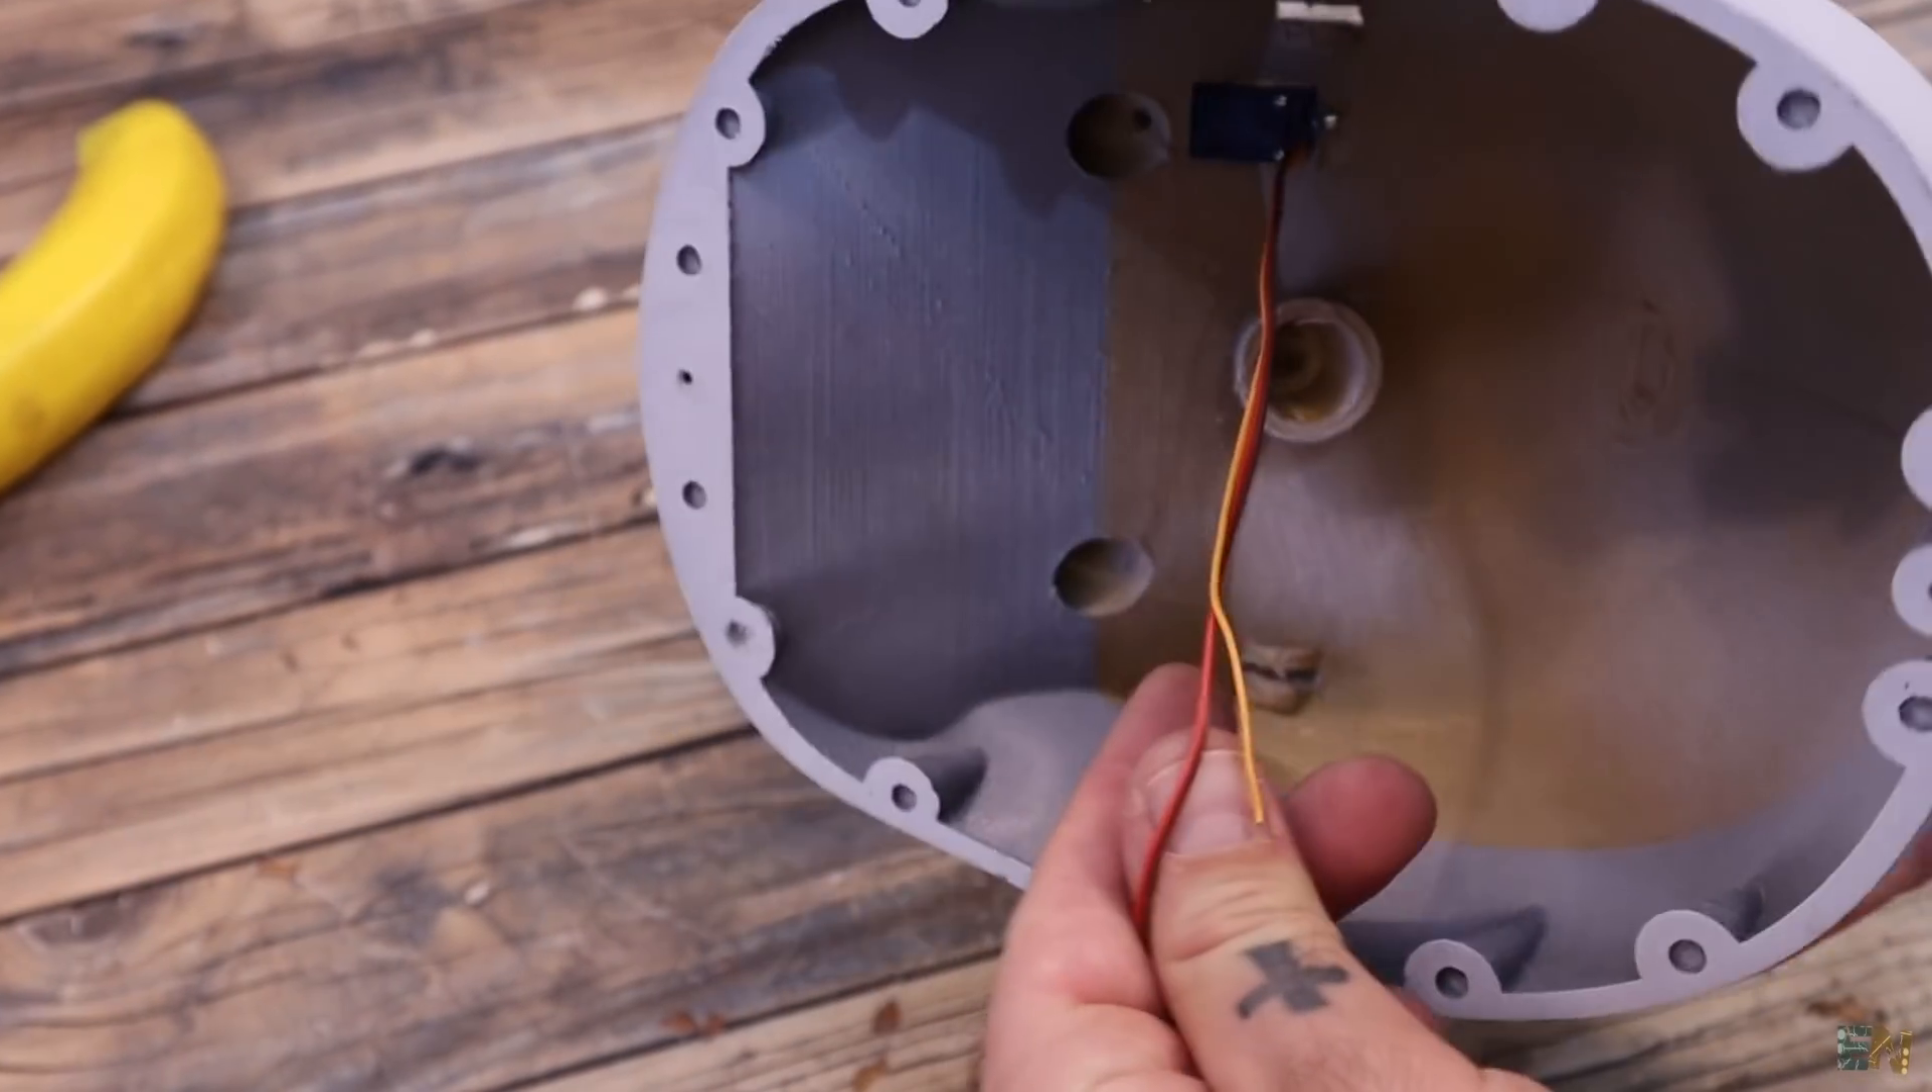So now the servo is in place and we have the wires inside of the skull.